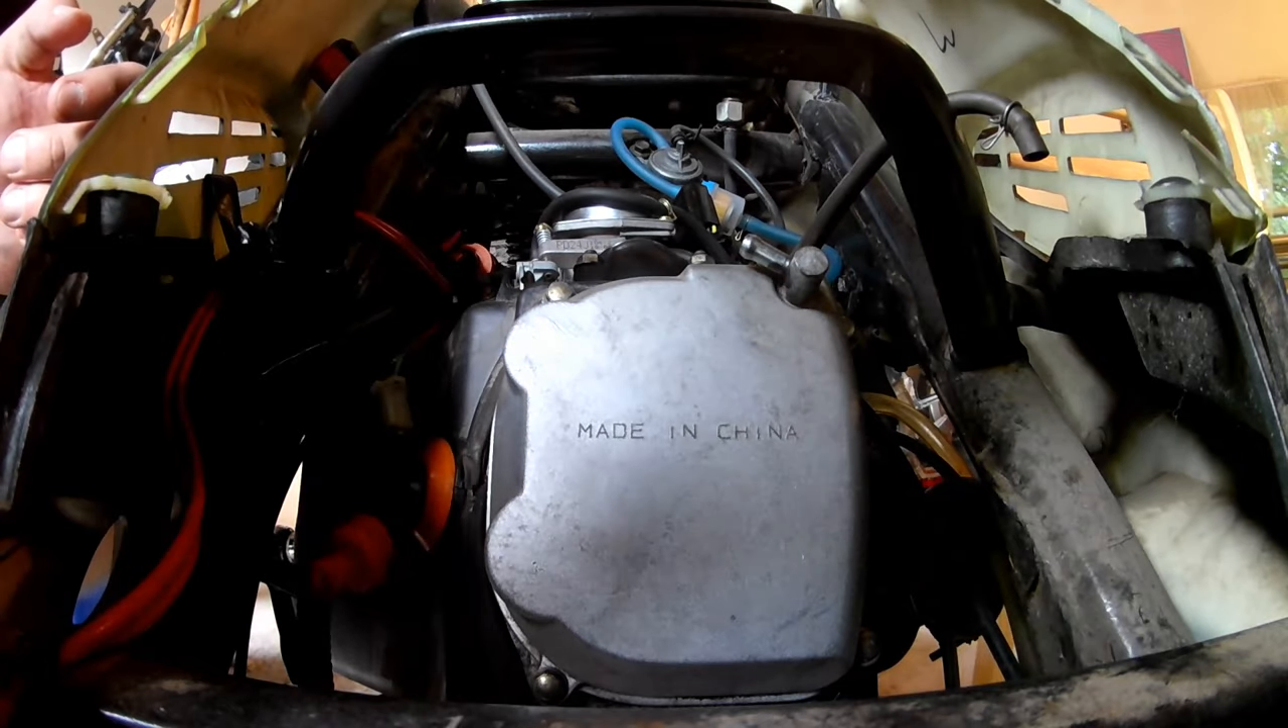Alright, the valve cover is back on.